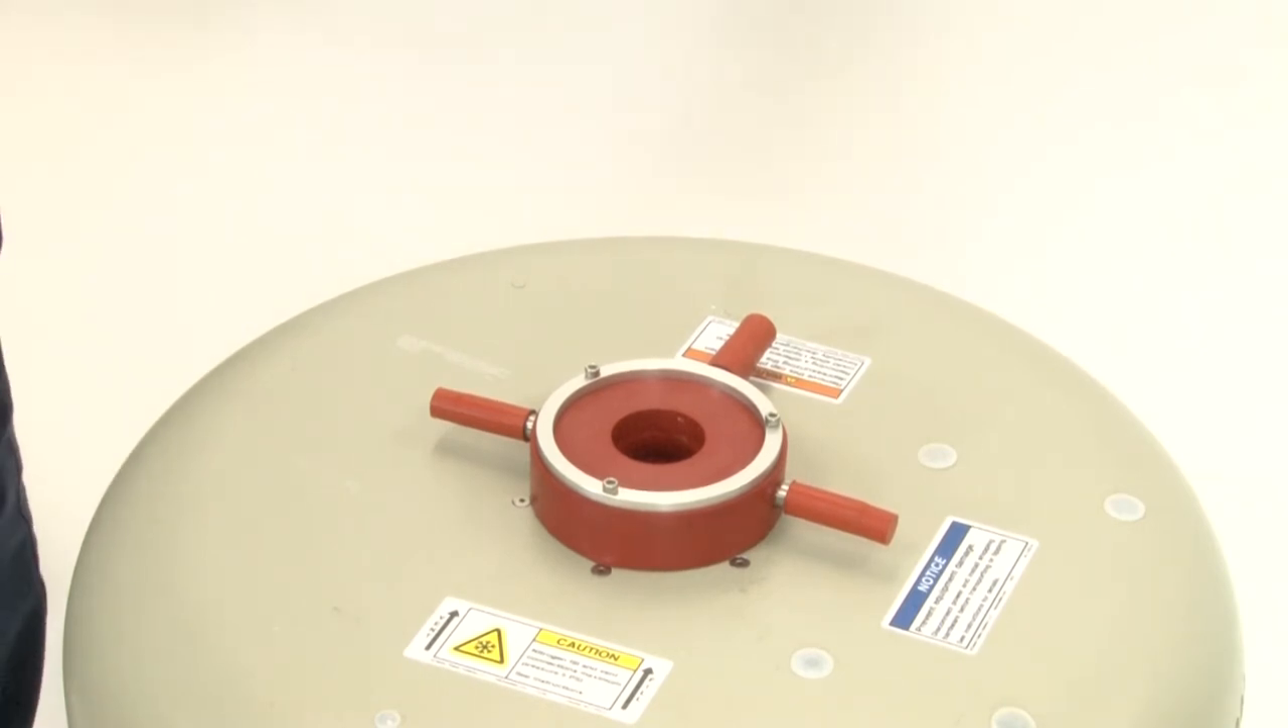The collar is now properly installed.